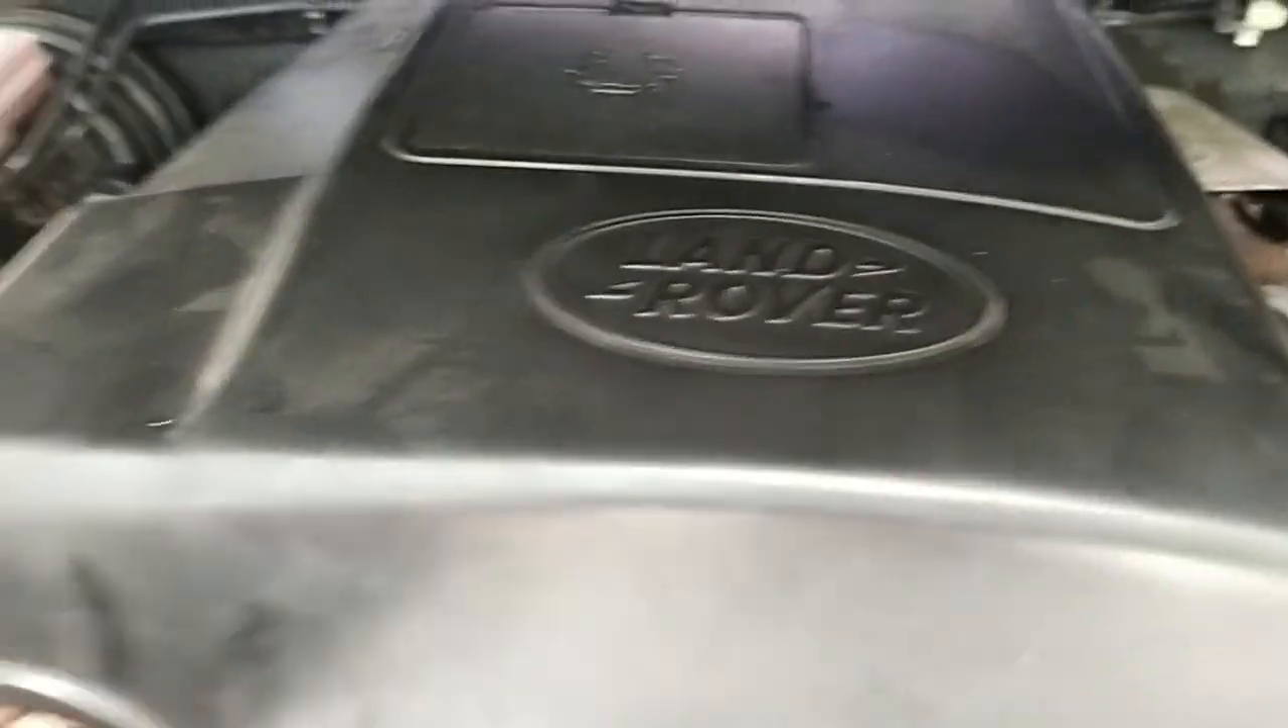Oke cover sudah terpasang mission complete.